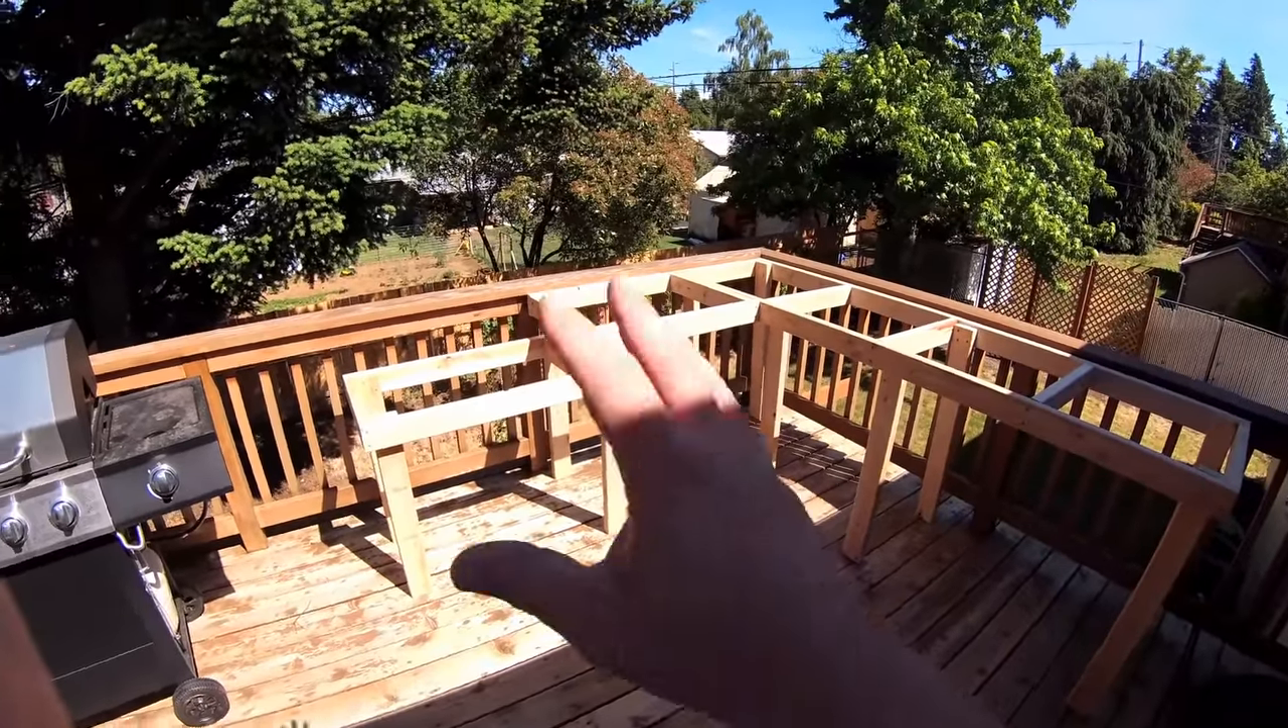All right well there it is we got the section for the barbecue all framed out and it's starting to come together.